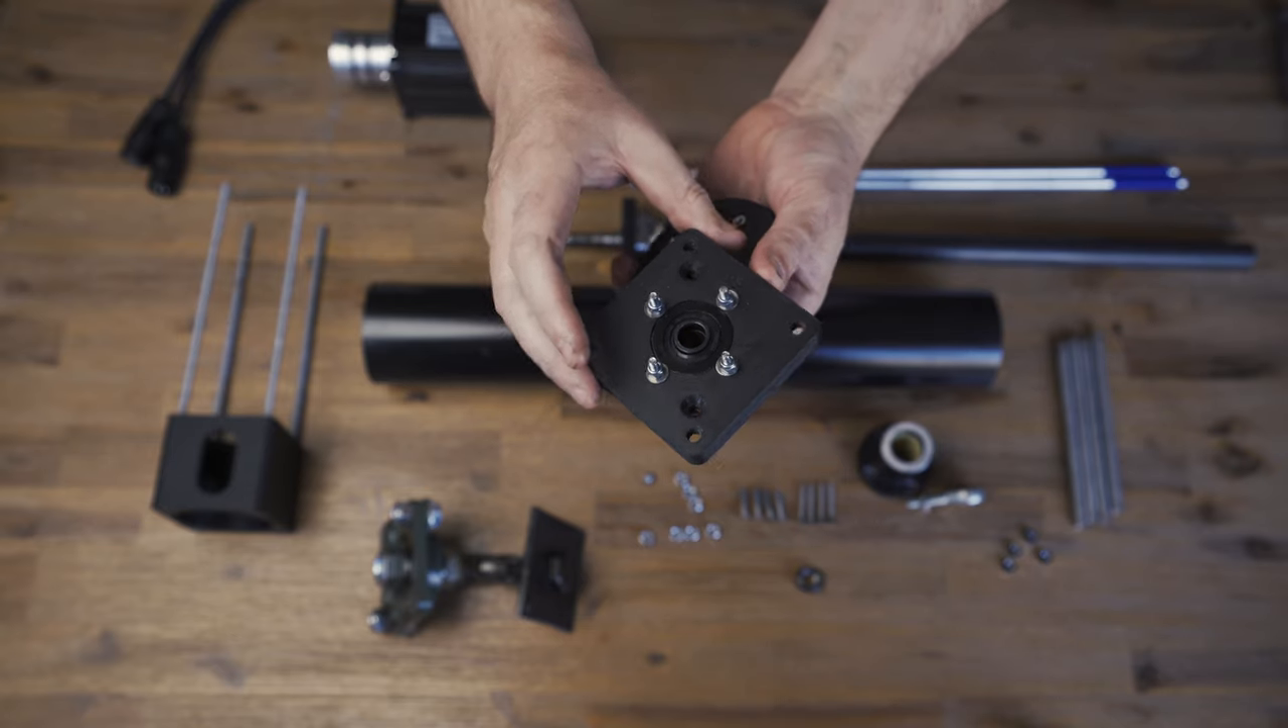This is the bearing base plate, where the ball screw bearing gets mounted to. As you can see, it's still mounted.